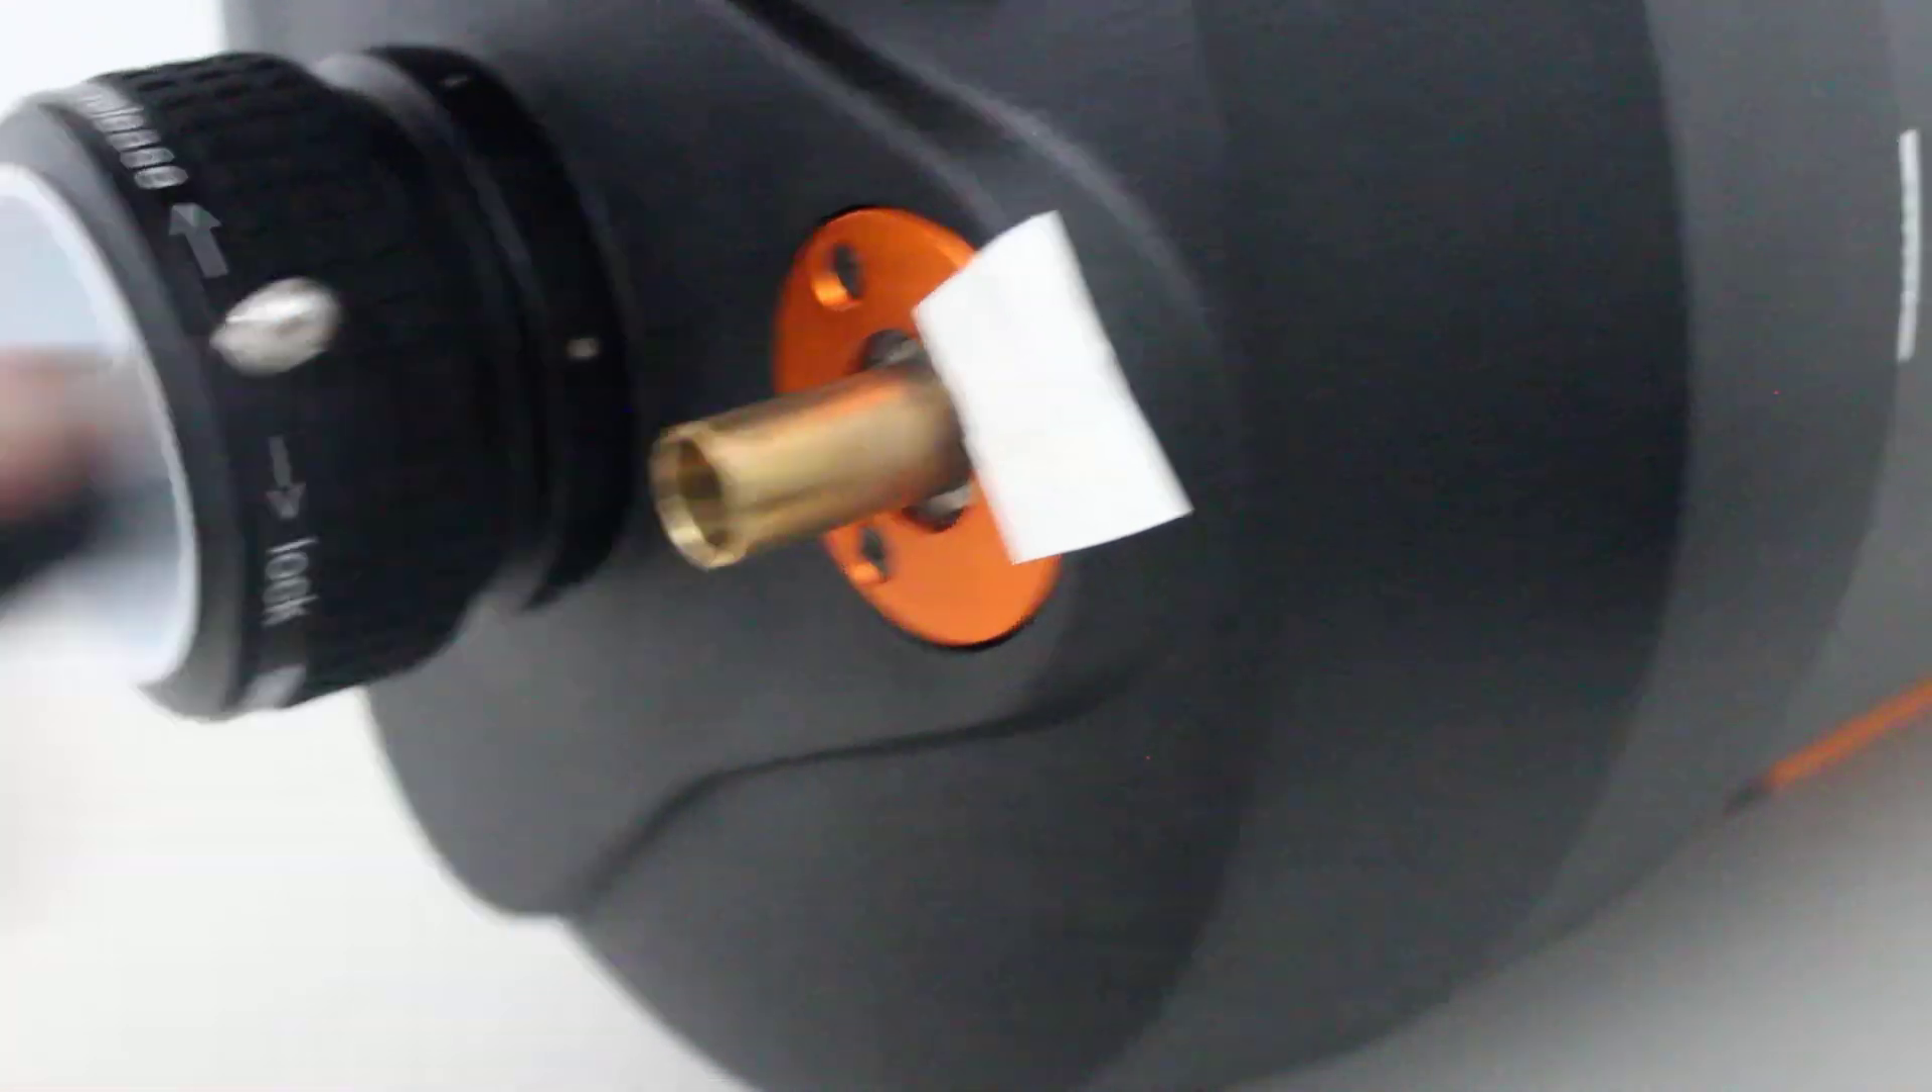Alright, there we go, and we exposed the focuser shaft.